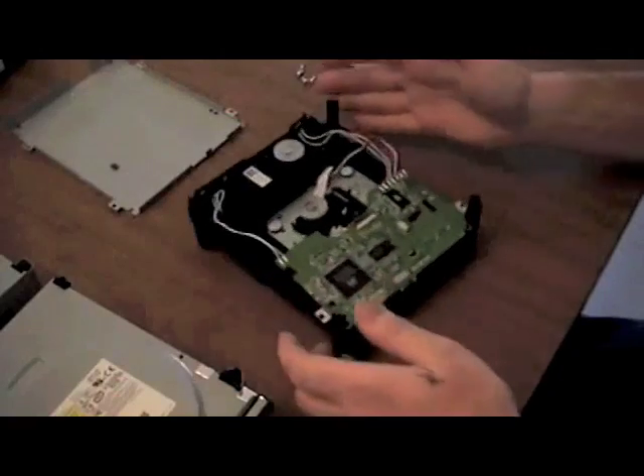So now your drive's free, with the exception of the wires.